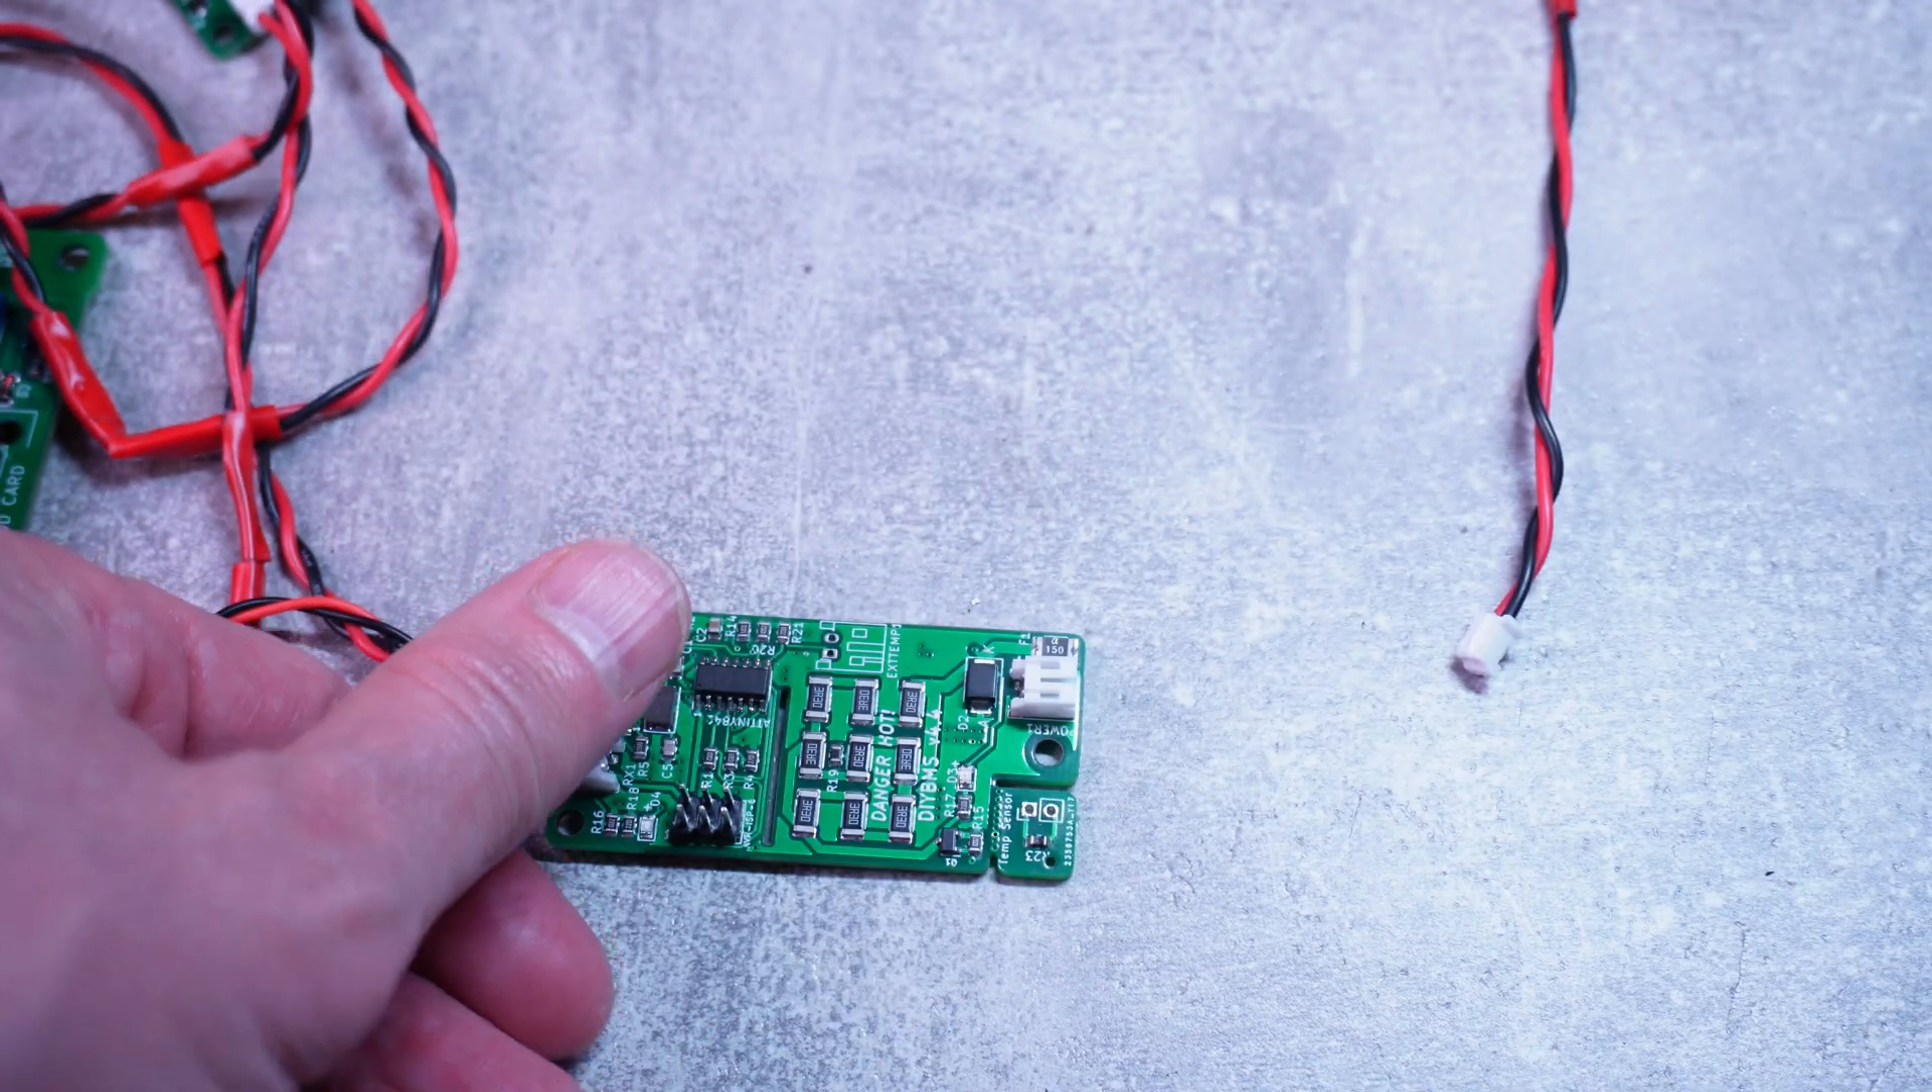Okay, so board is now disconnected and I'm gonna give it another try.